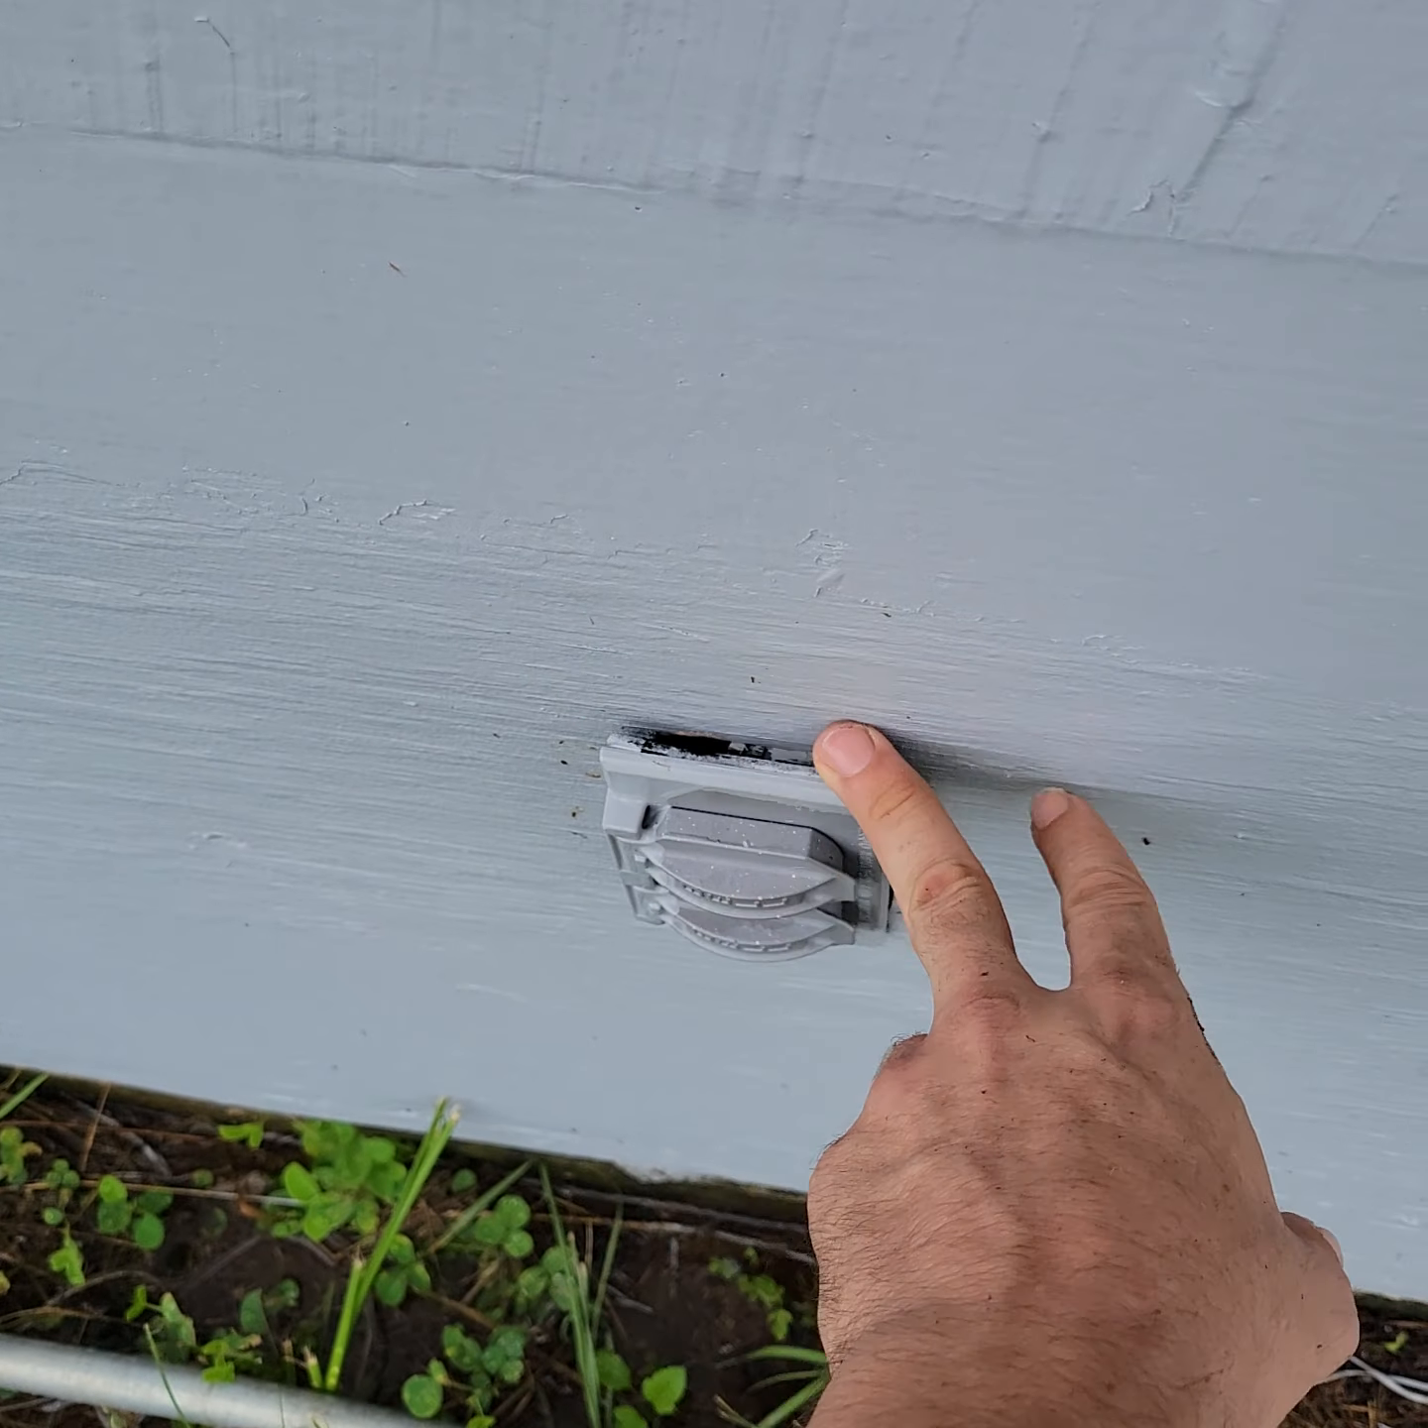This outlet cover, which is to the left of the sliding door, it needs to be screwed in better and maybe caulked.